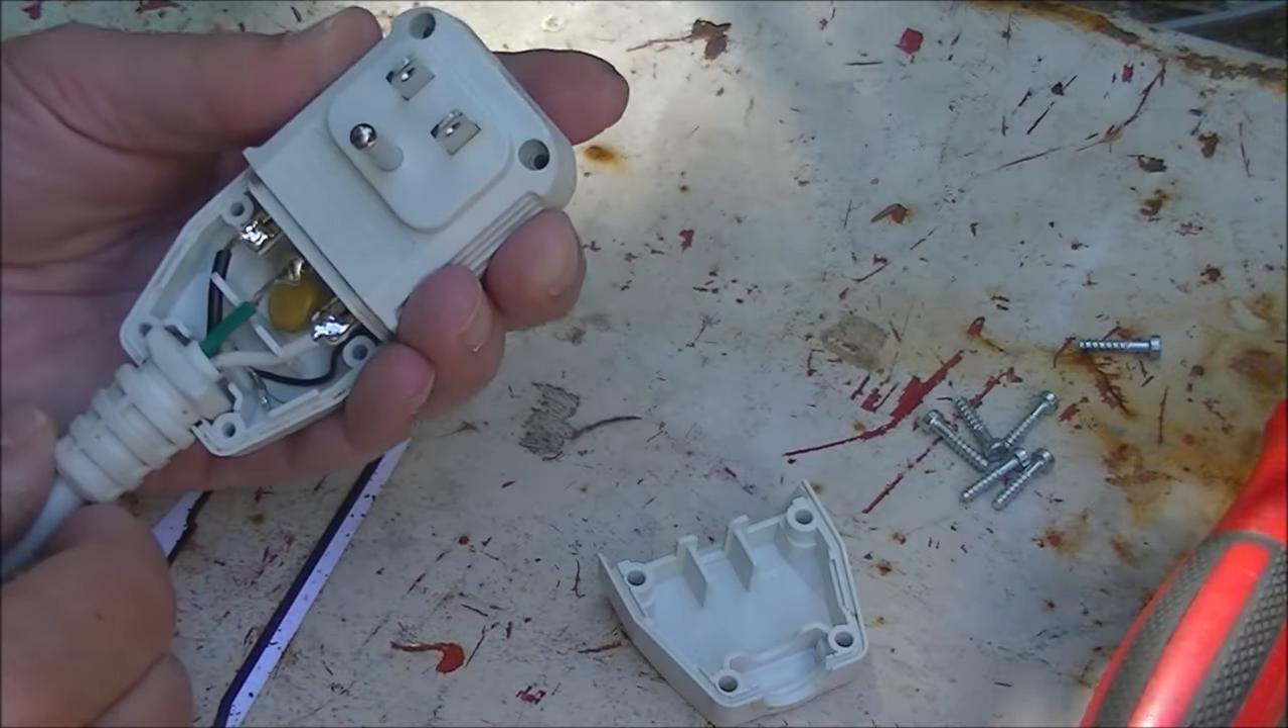This bottom piece came off pretty easy.